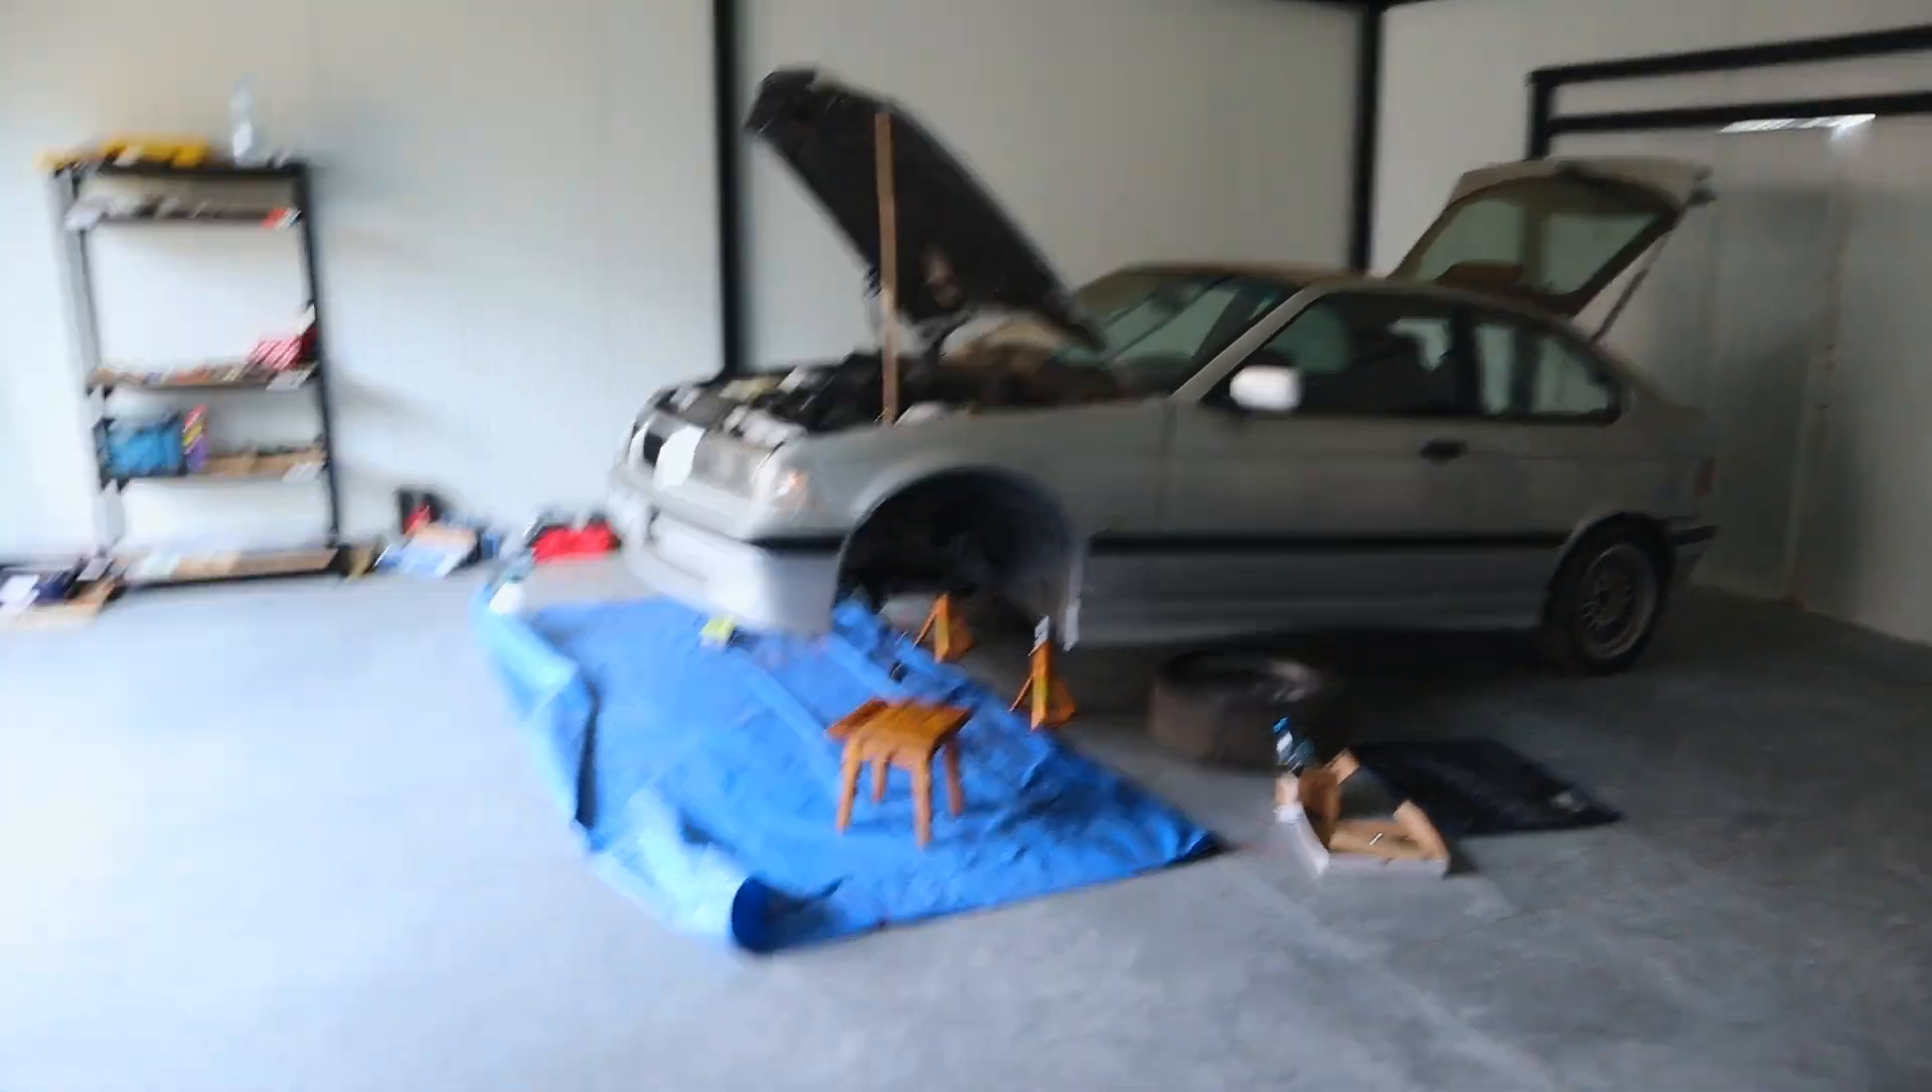Ok, jak widać gruzik jeszcze nie poskładany.